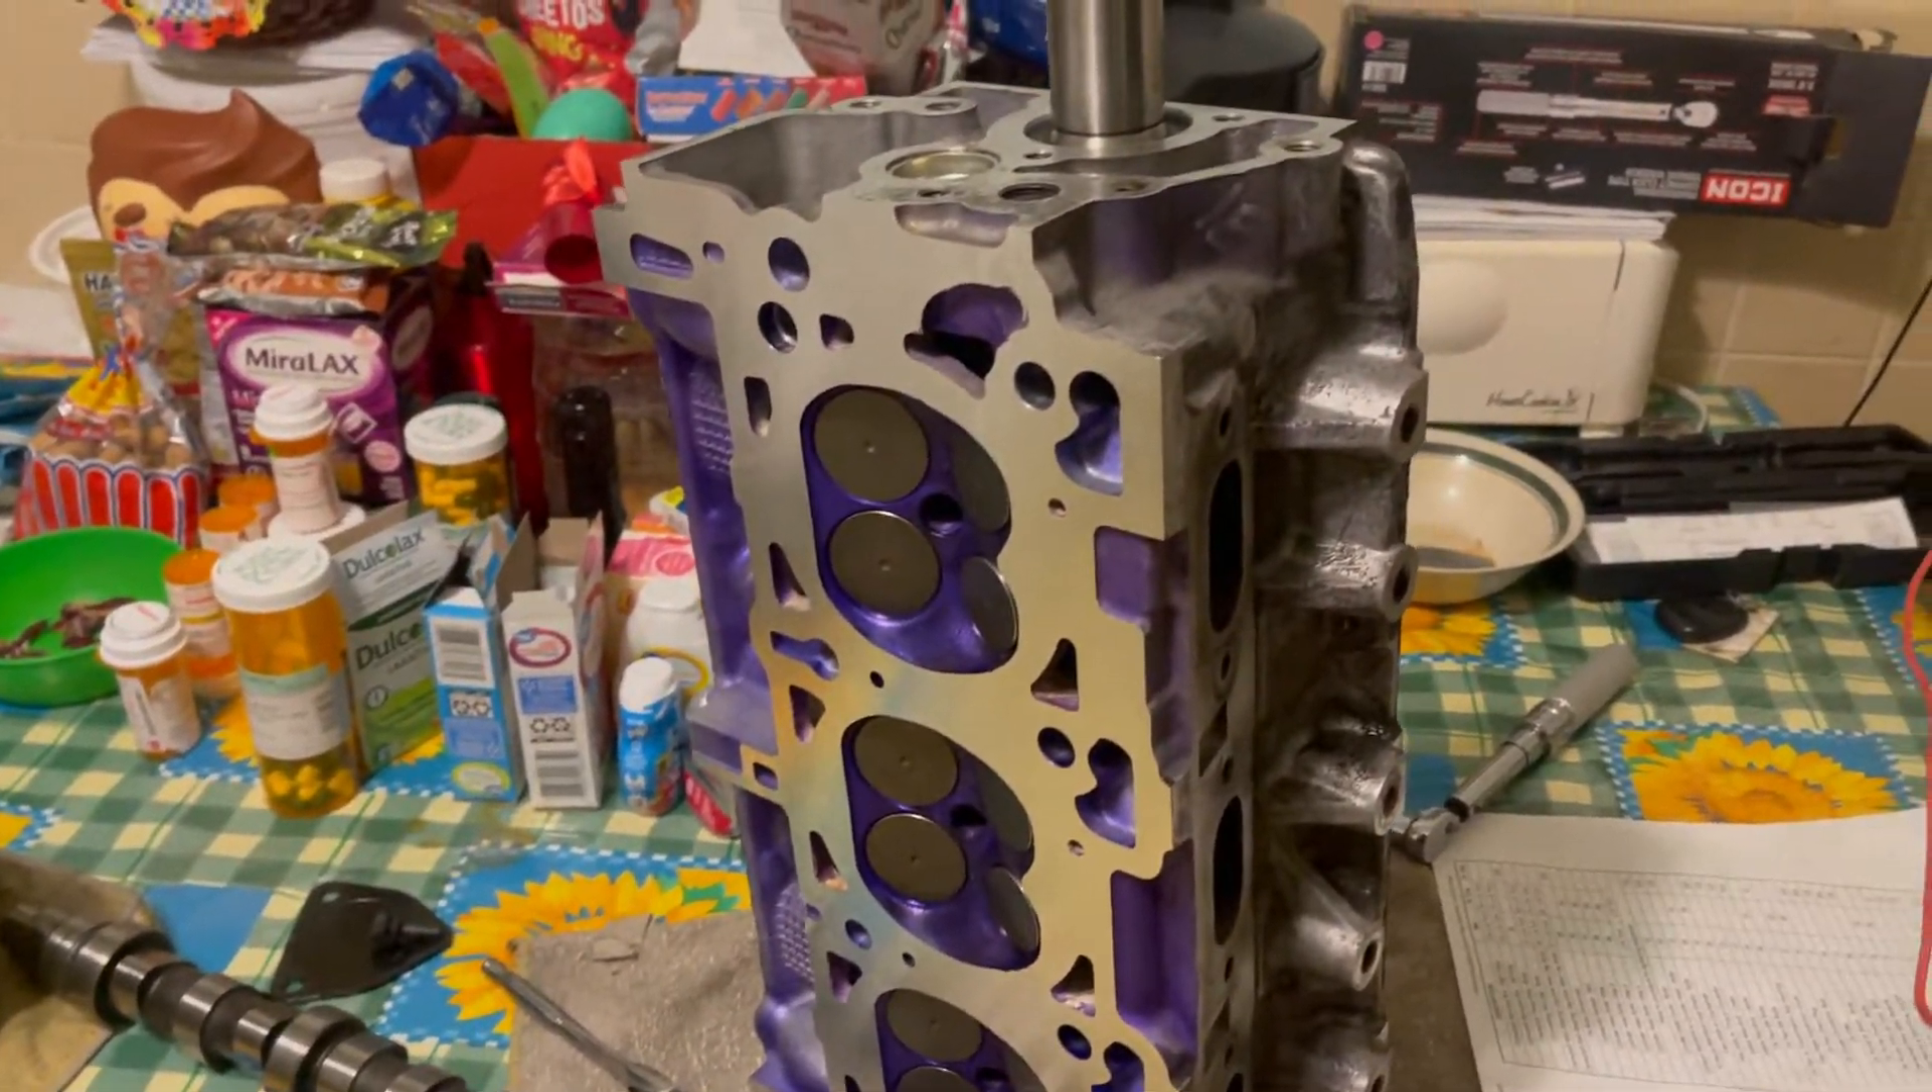When the timing belt broke it actually caused so much damage to the top of my engine which as you guys can see i got my cylinder heads off already.